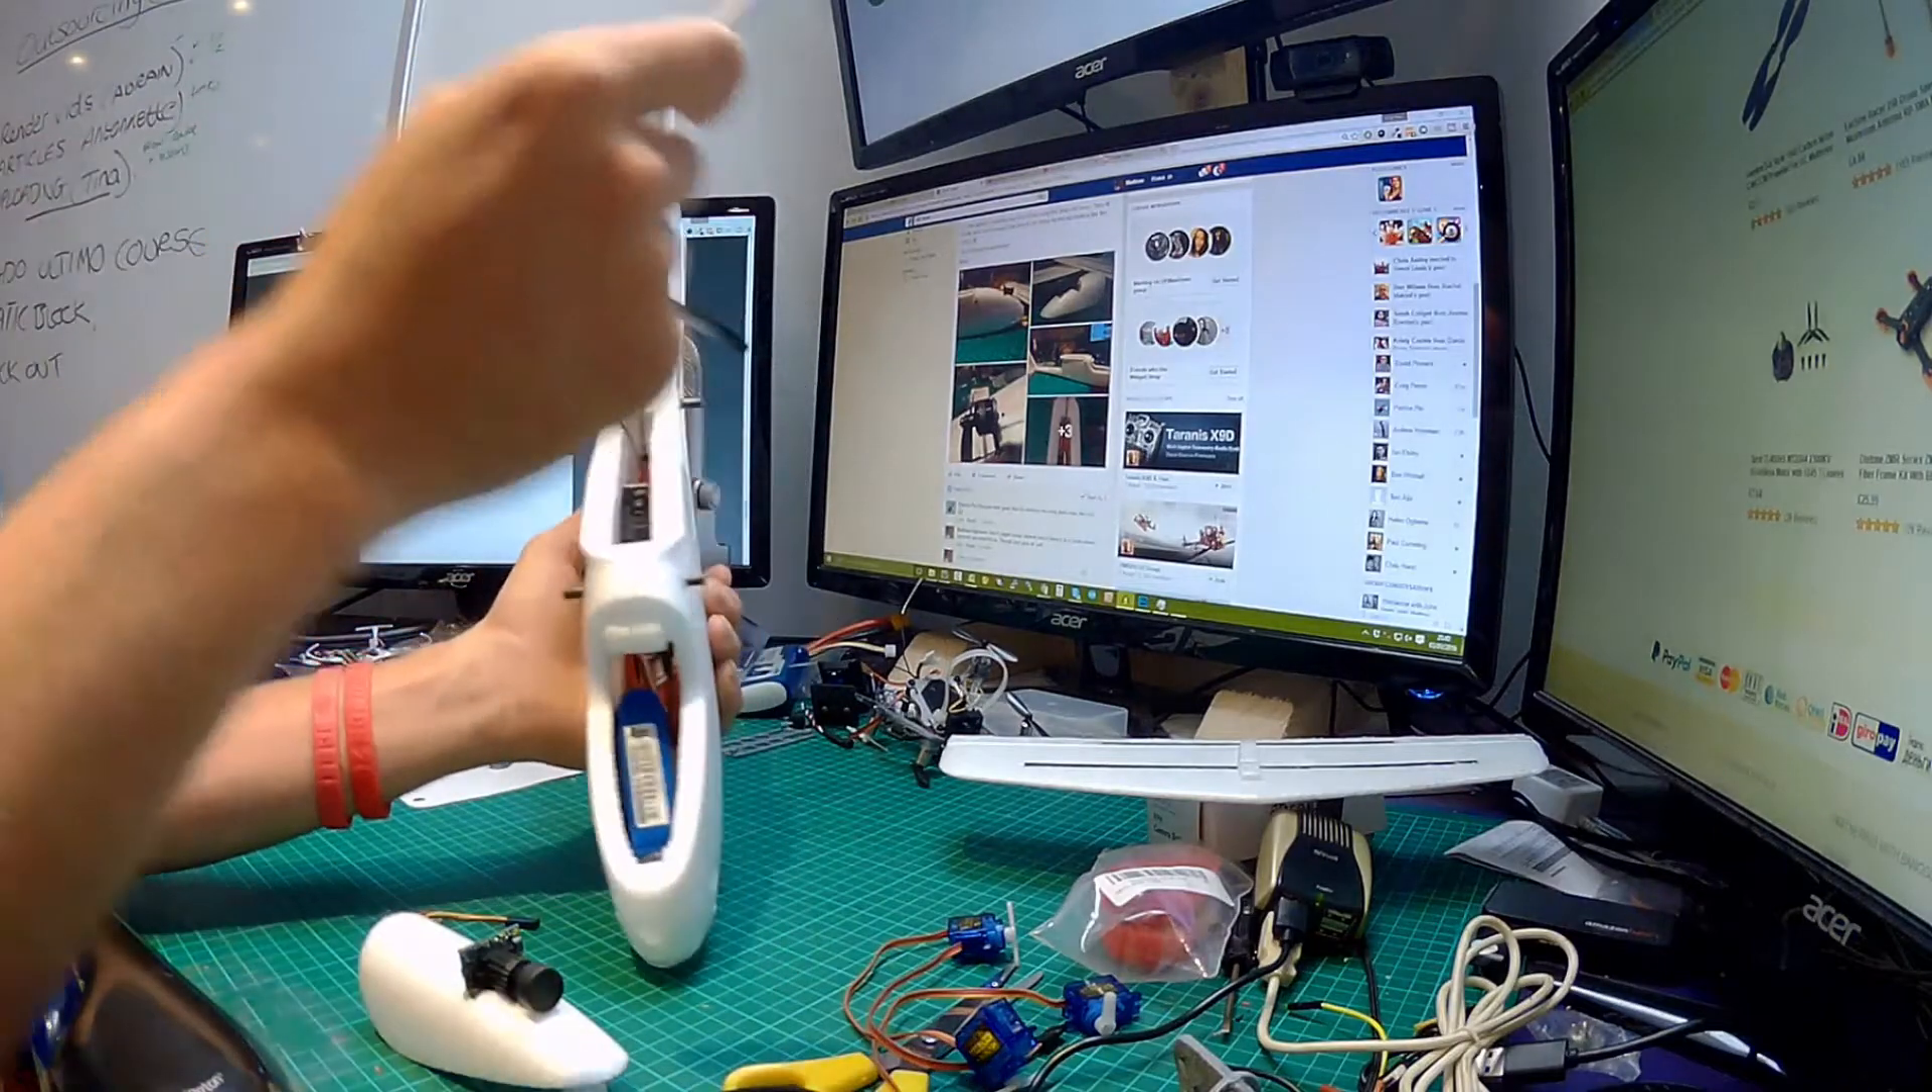I haven't put the servos in the wings yet I haven't even put the wings on the top uh yet.